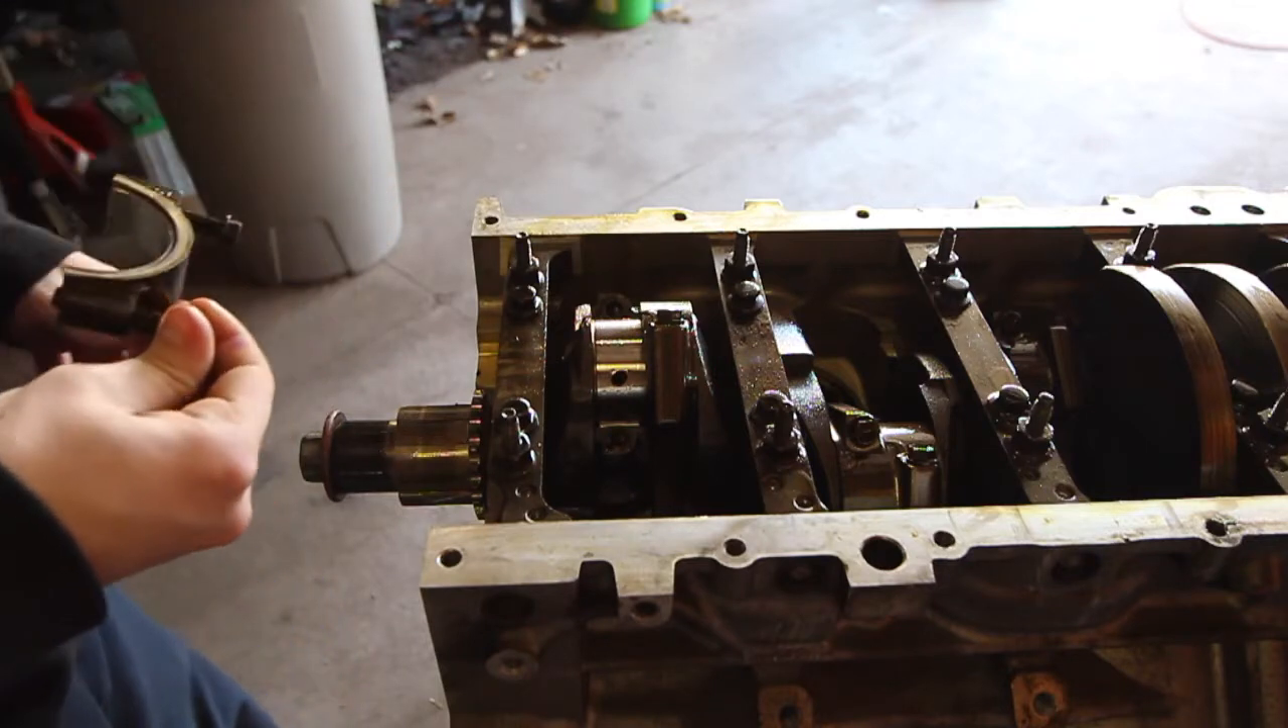All right so now i have the cap off.